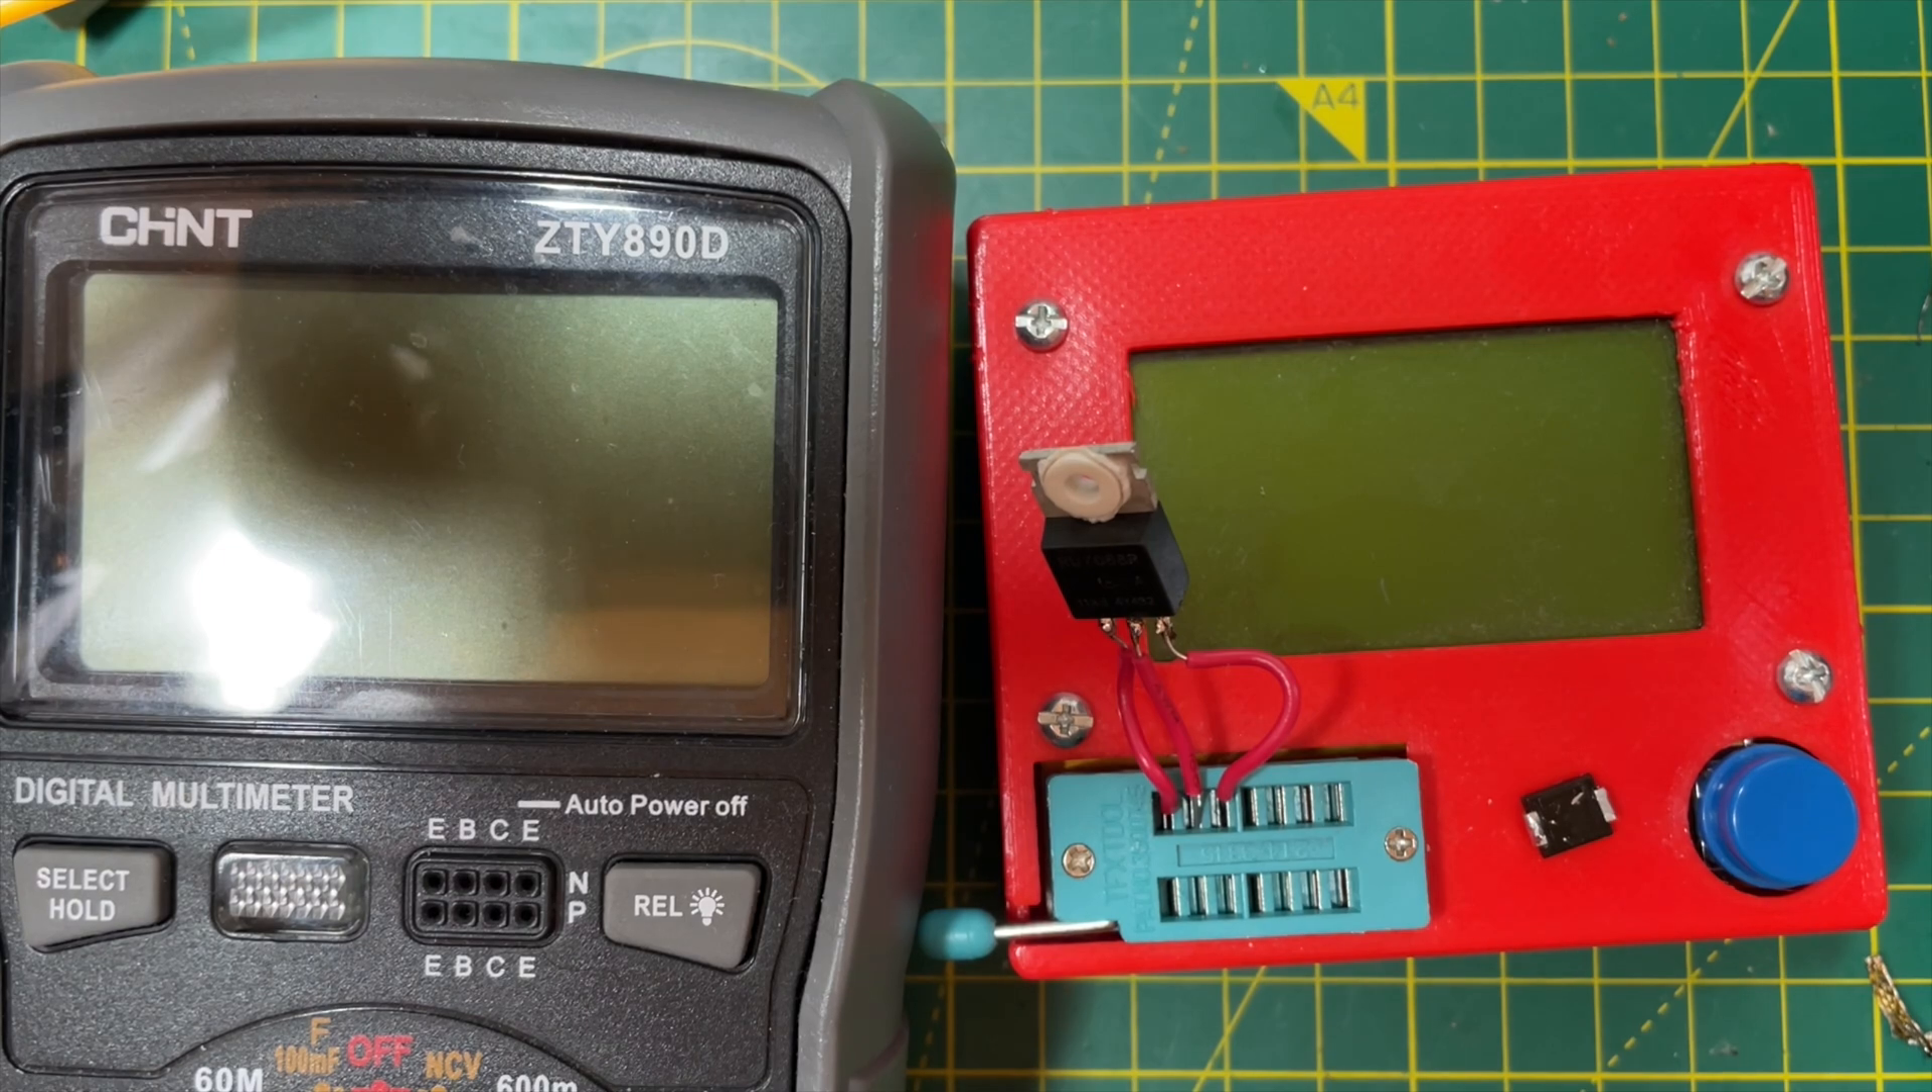I've had to solder on some little wires to the MOSFET because they were very short.